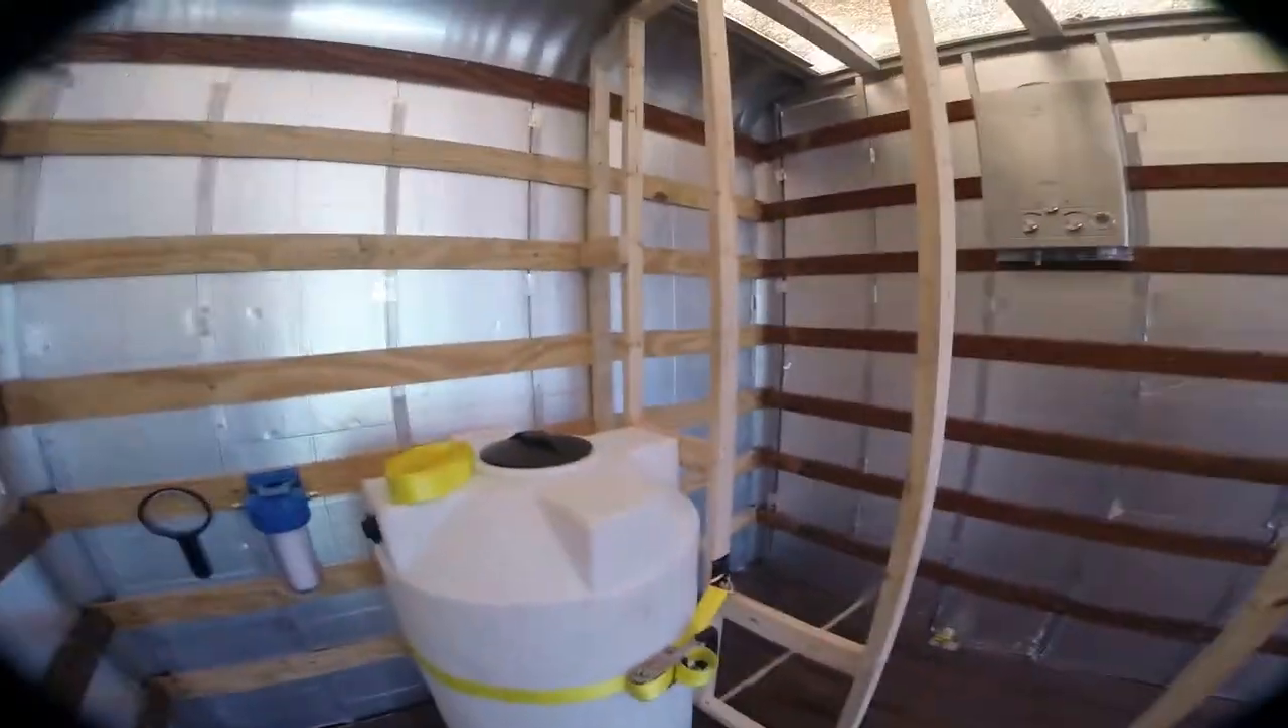So there's our water tank mounted and secured I mean this thing's not going anywhere.